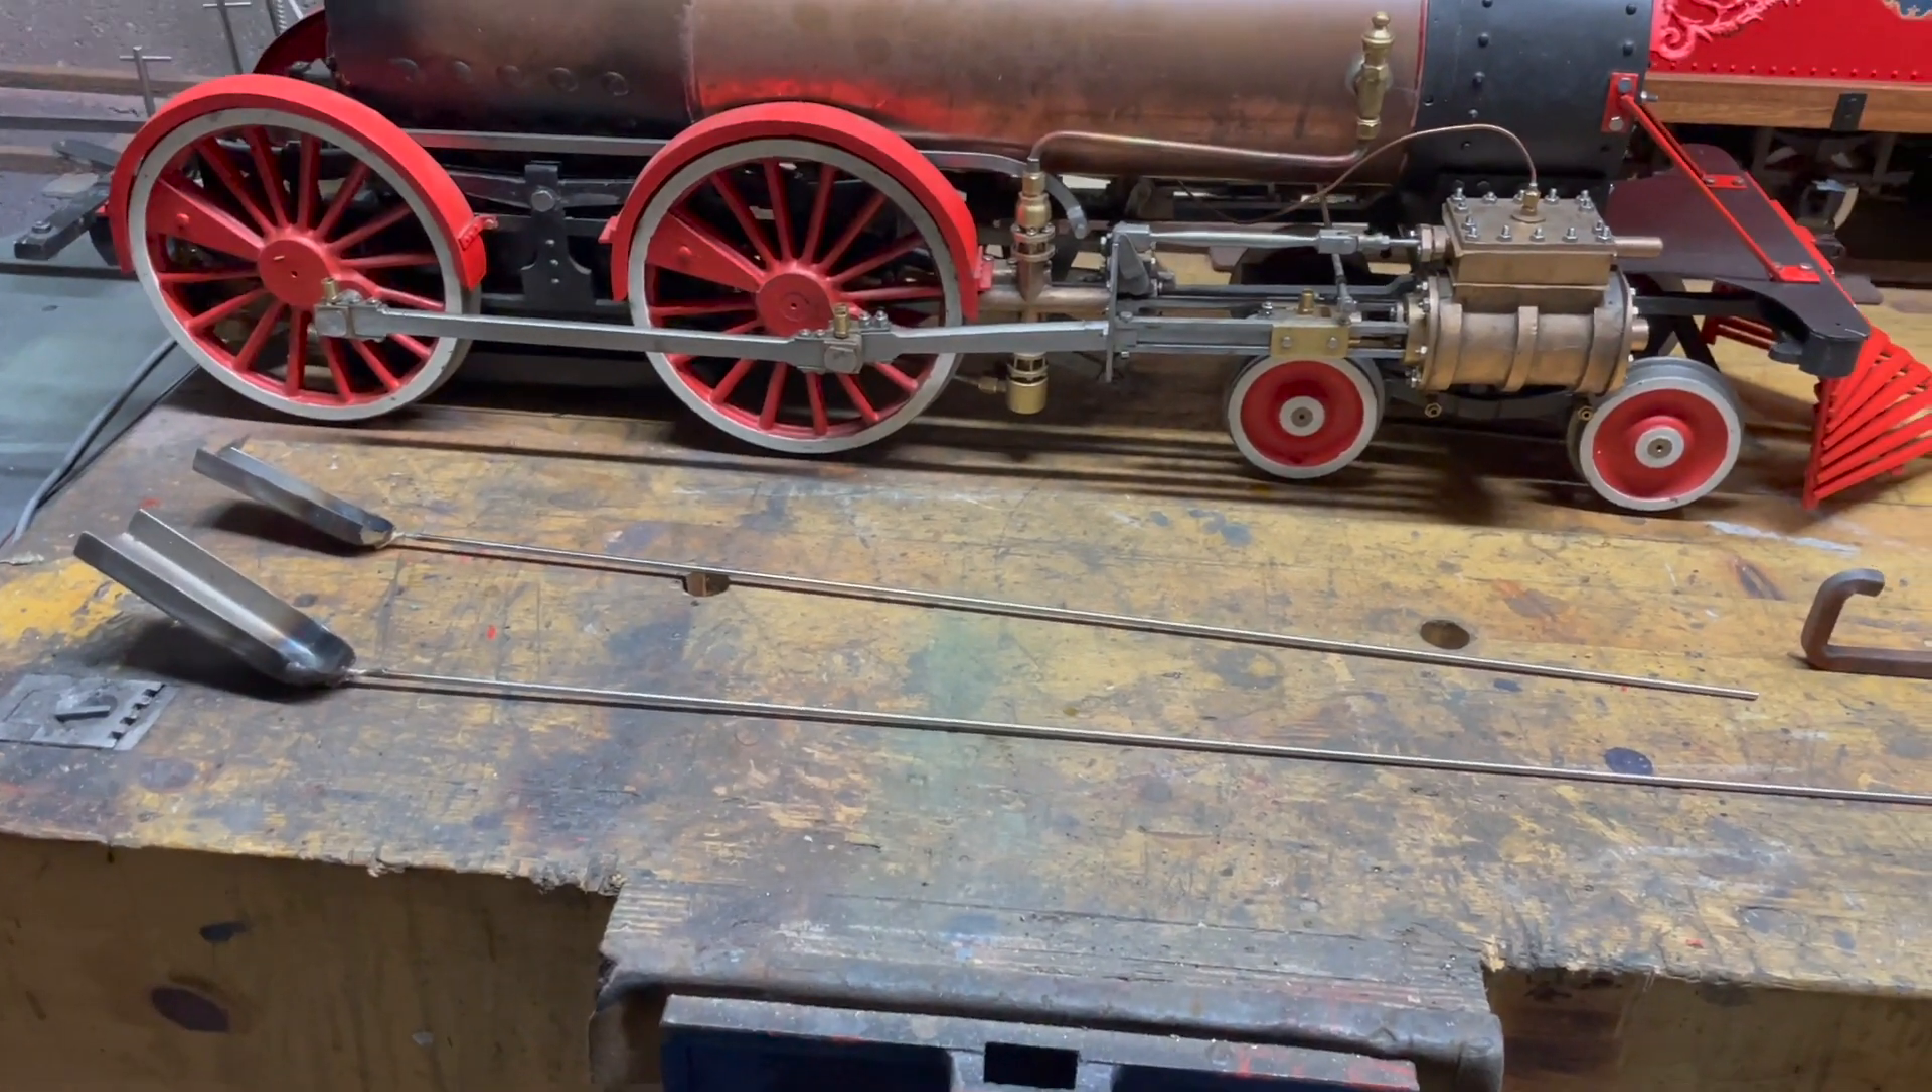I've got I've made two shovels currently with no handle on because one of the issues is well how long do I make it.